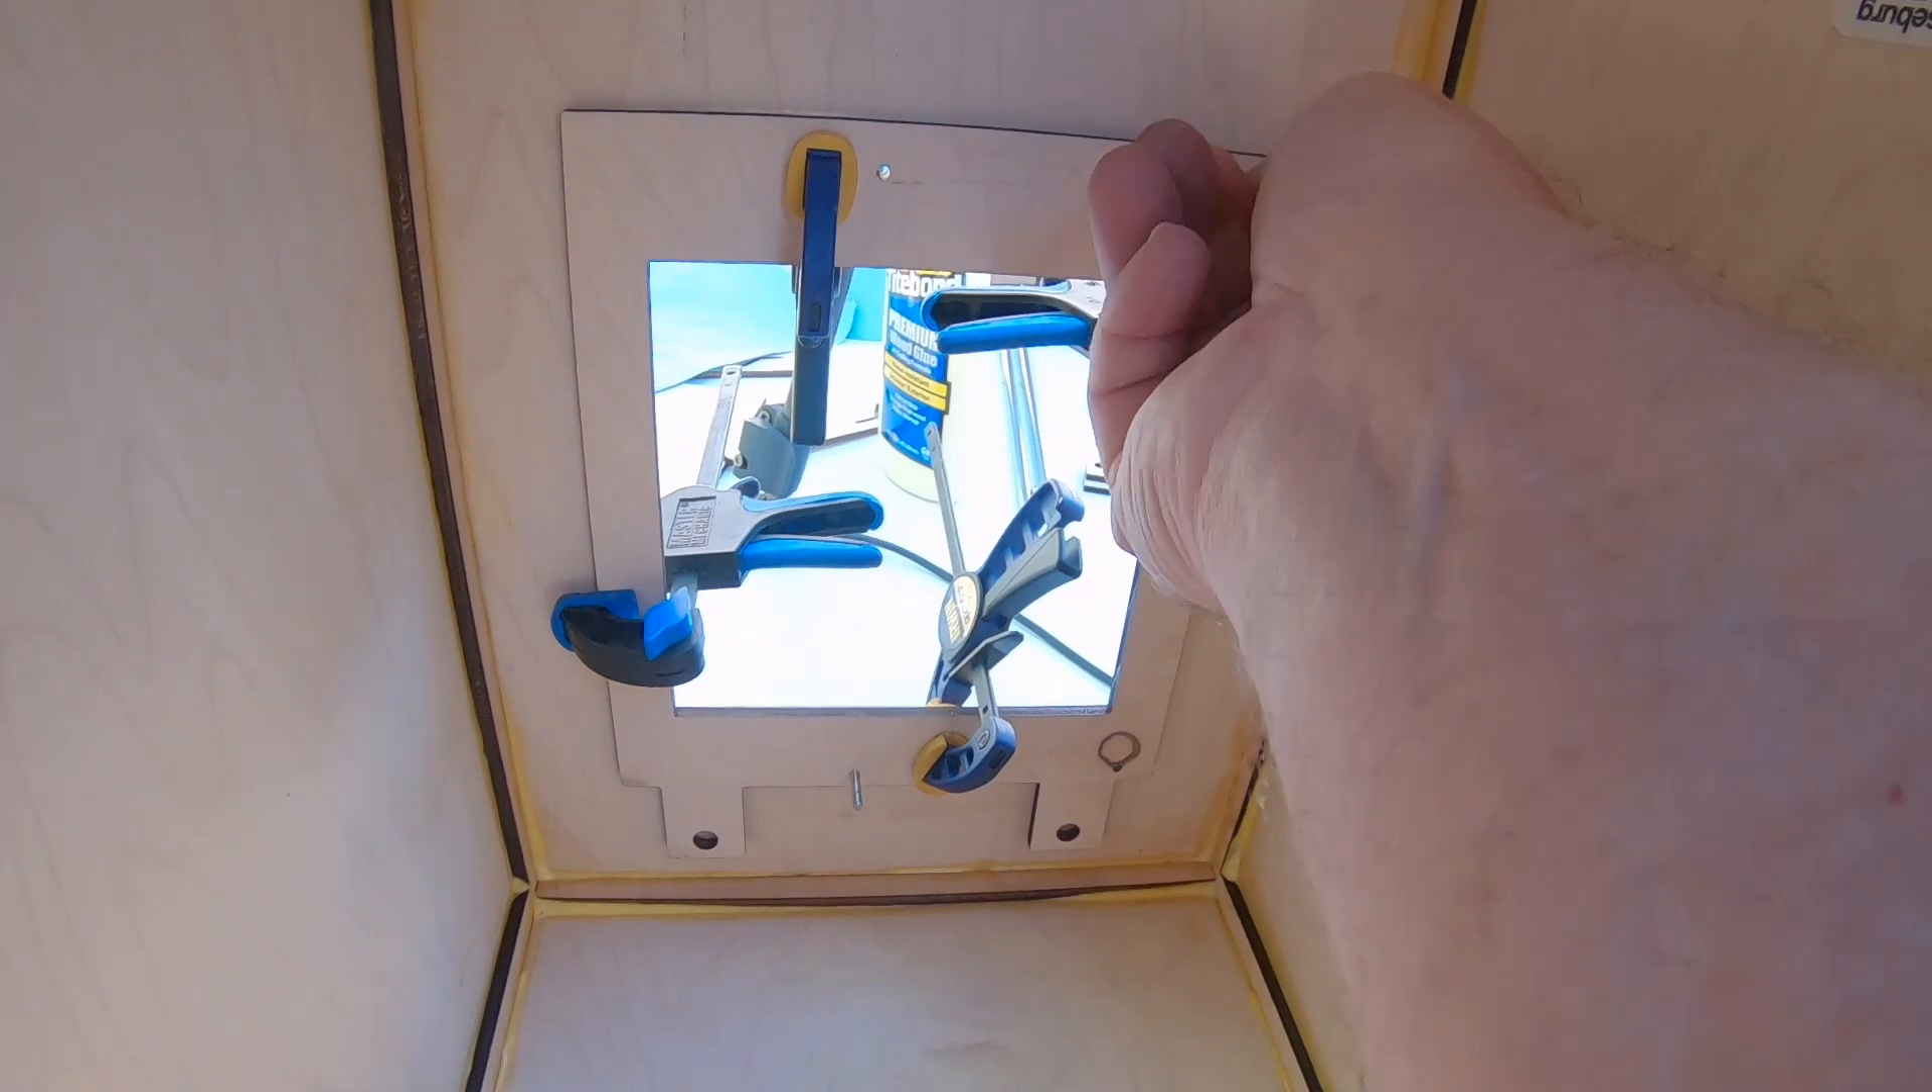Well, okay, so I got that bracket clamped, glued and clamped.